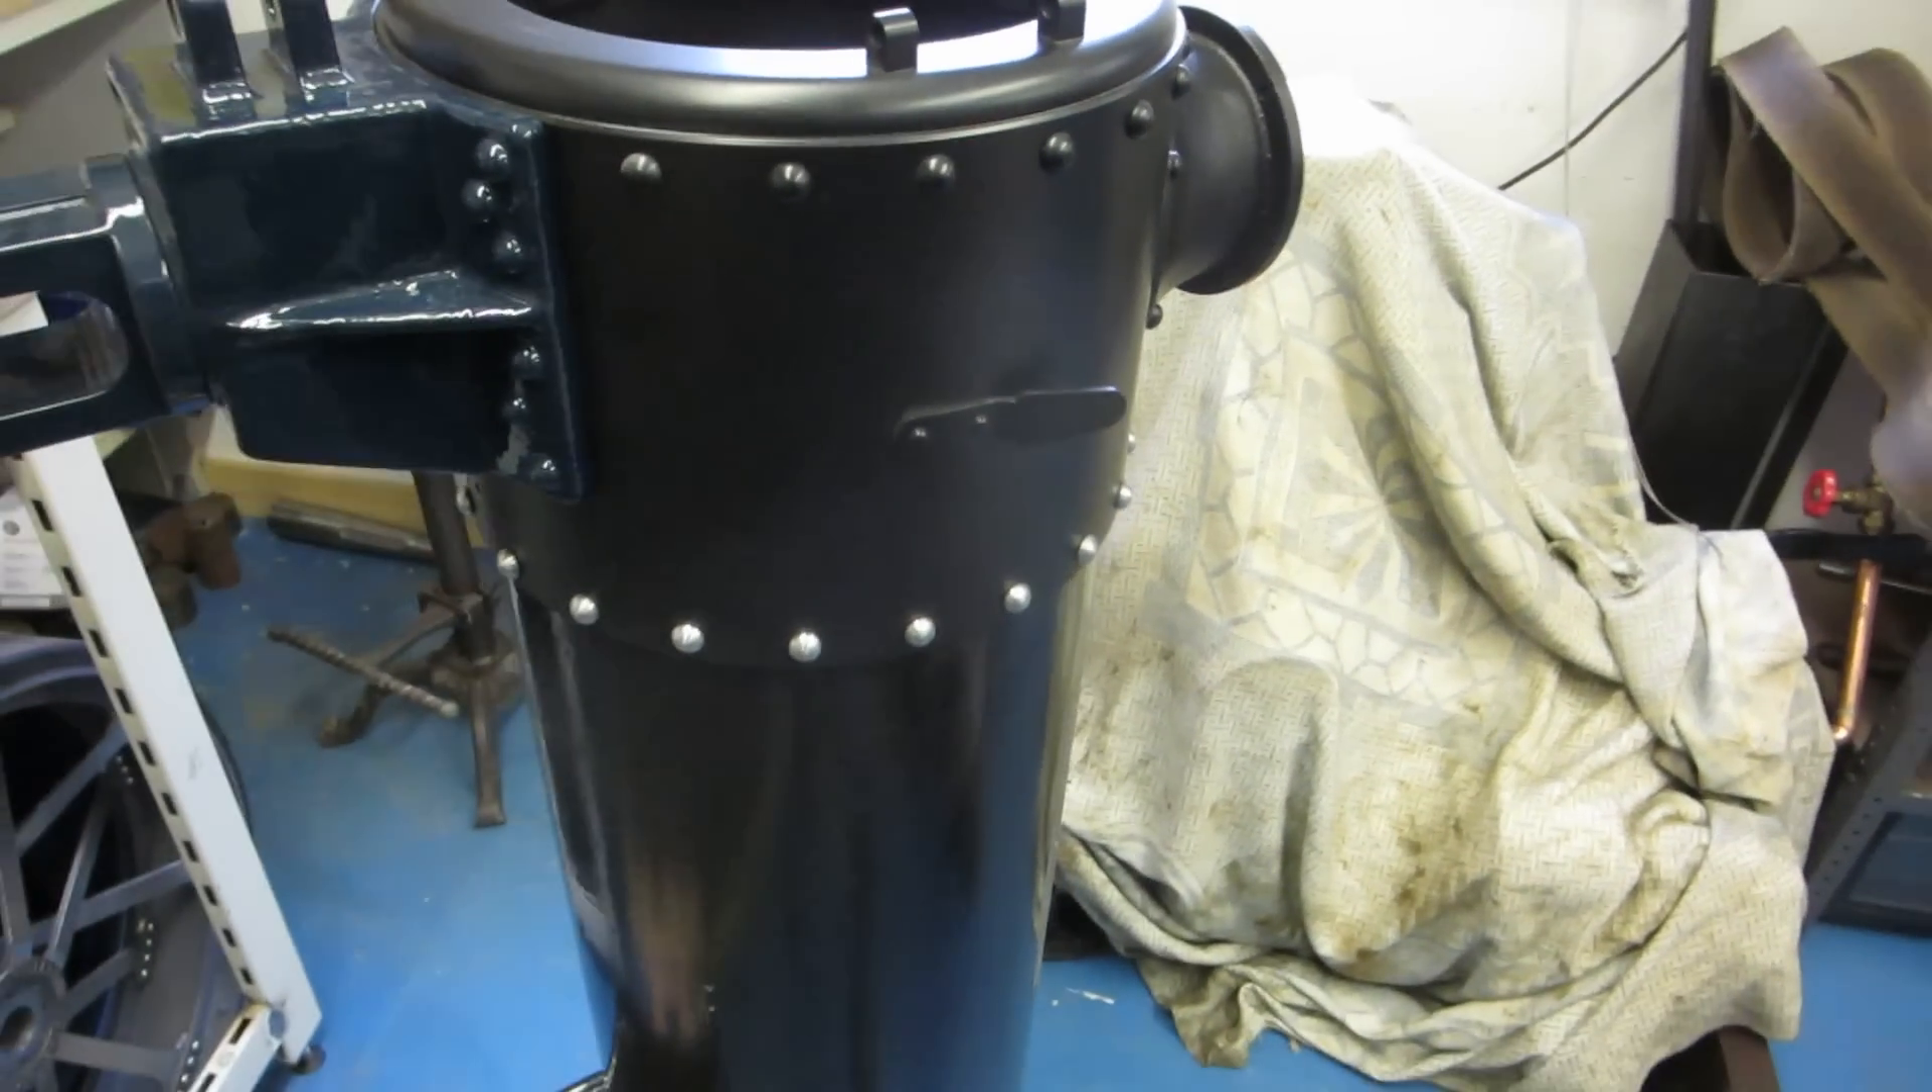So there's all the rivets in. We've just got to put a nut on each one of those now. A nut and a washer actually.